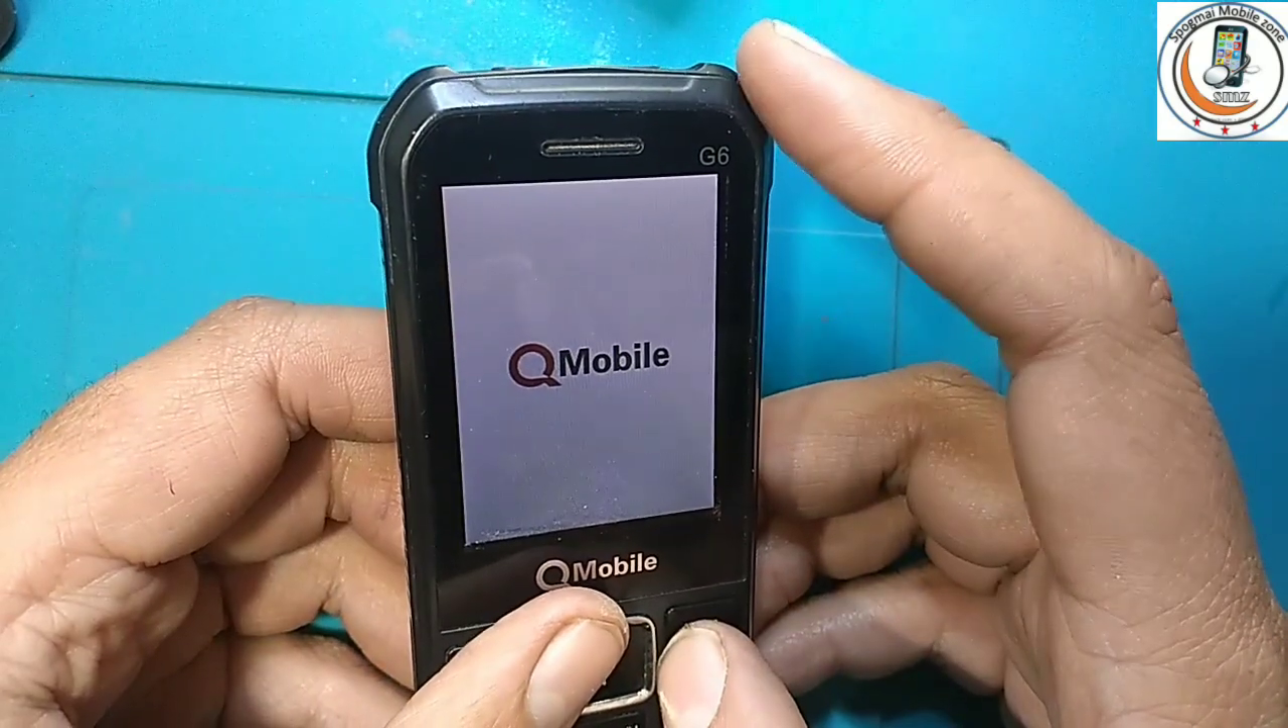تو دوستو موبائل کو میں نے انر میں فٹ کر کے آن کر دیا۔